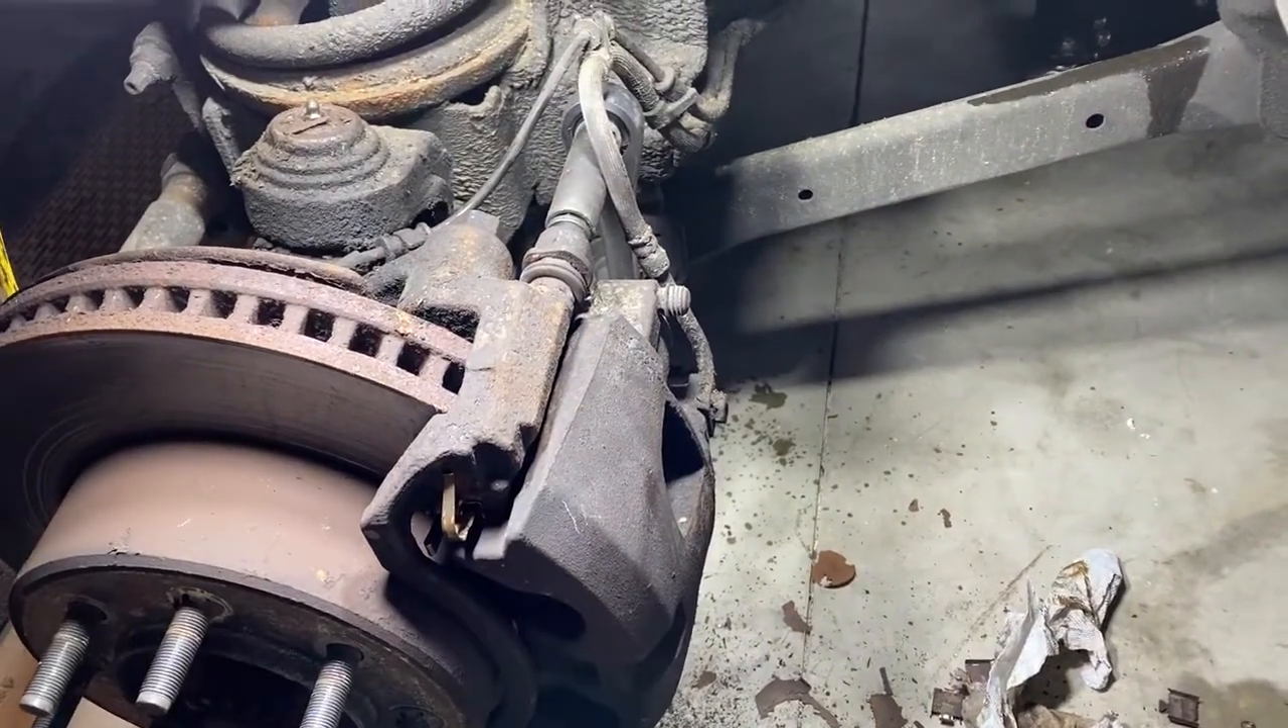We've got the caliper back on.